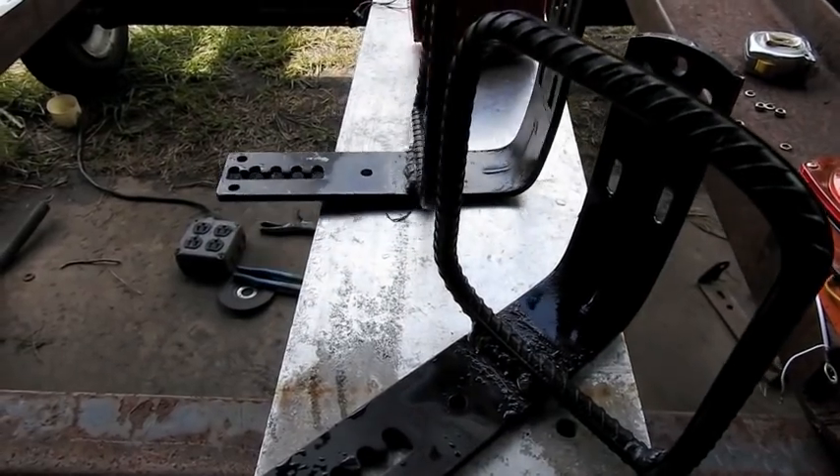So my two custom one-of -a-kind taillight brackets with rebar protectors have been welded up.